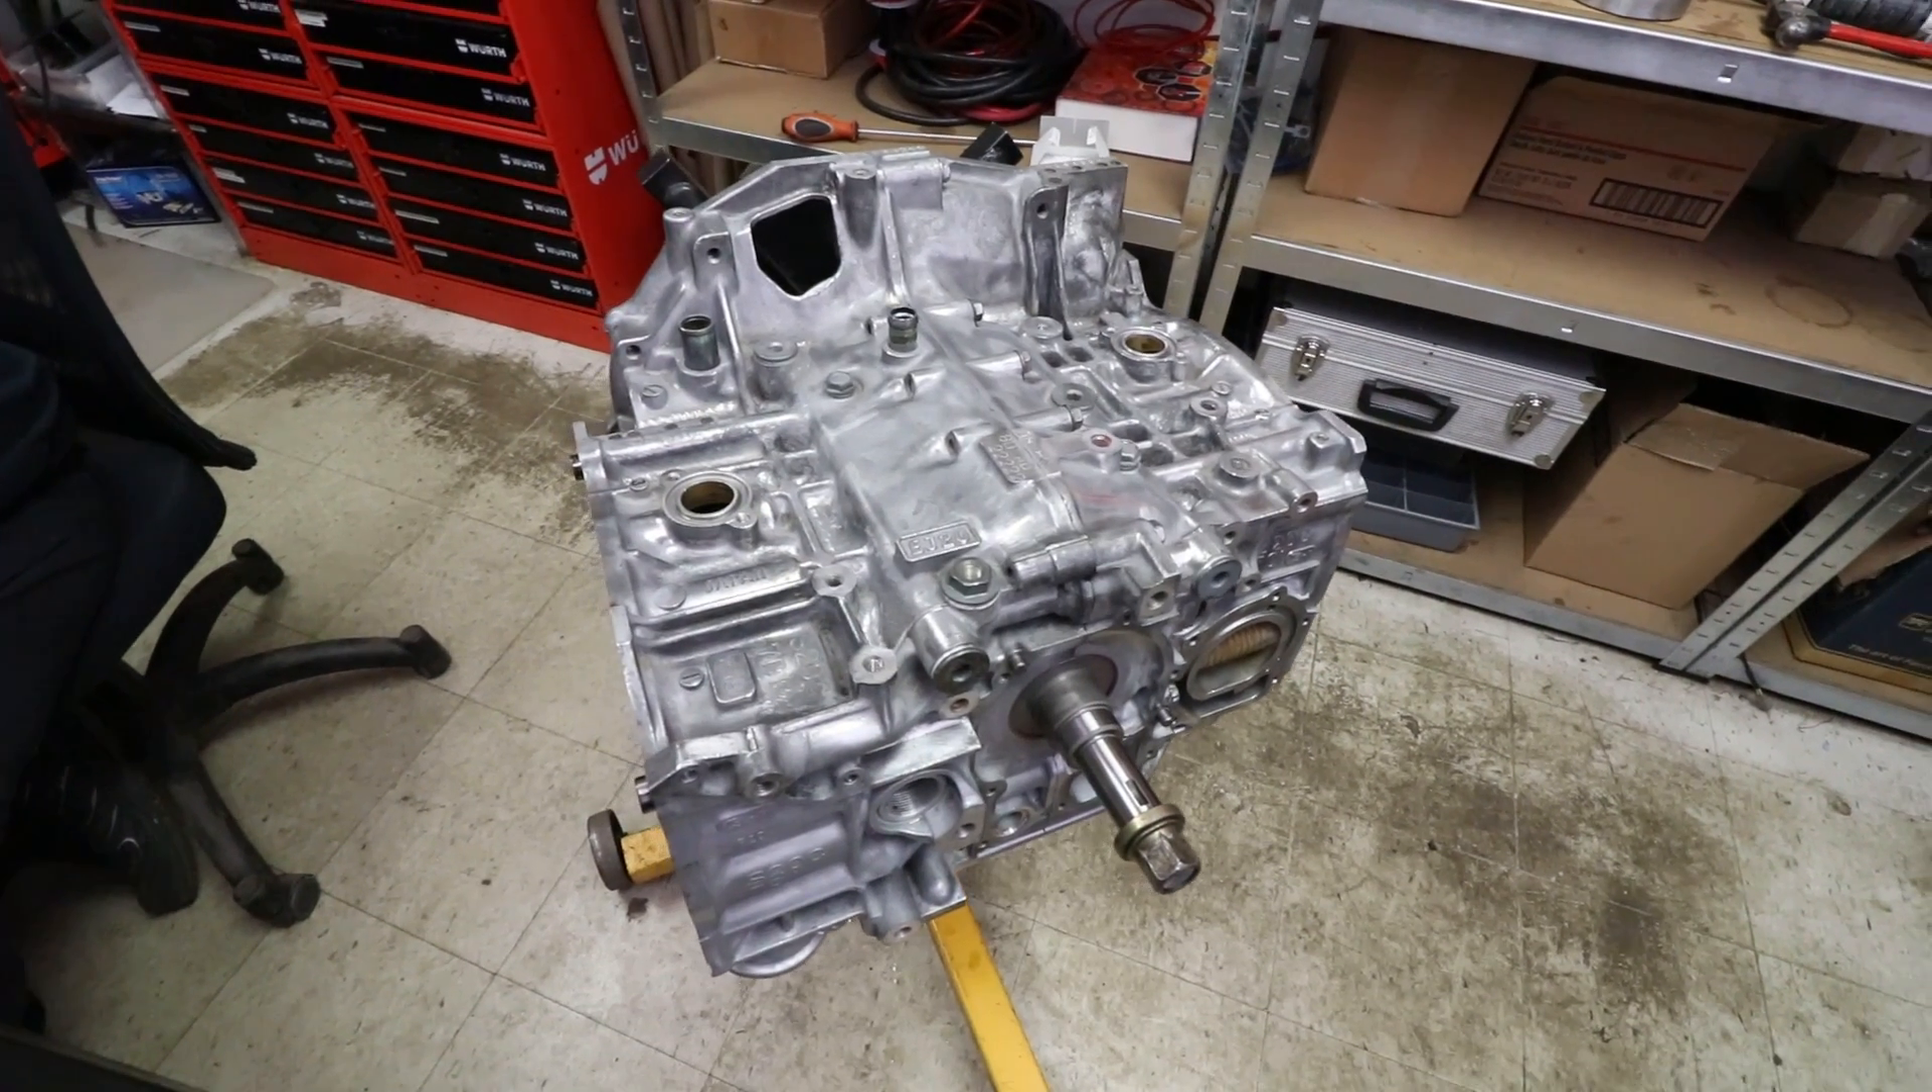Just like that we have a fully assembled short block.